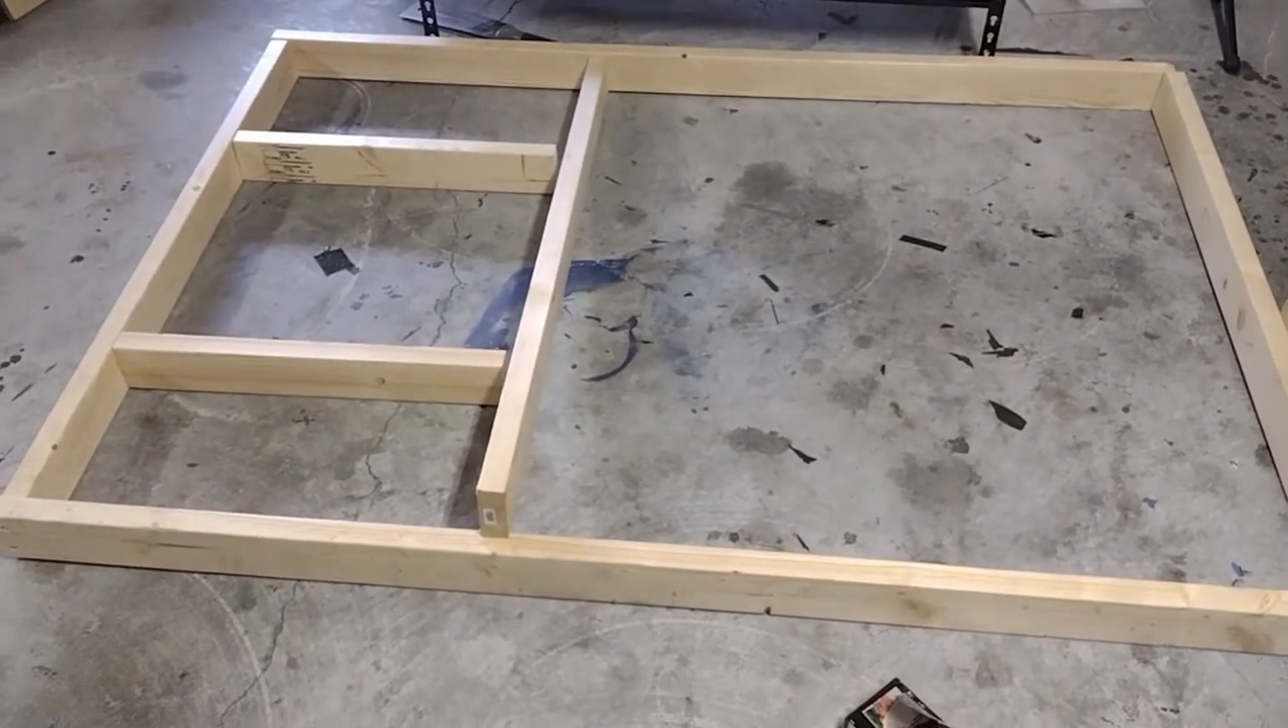You can see where I've started to put the ribs in.